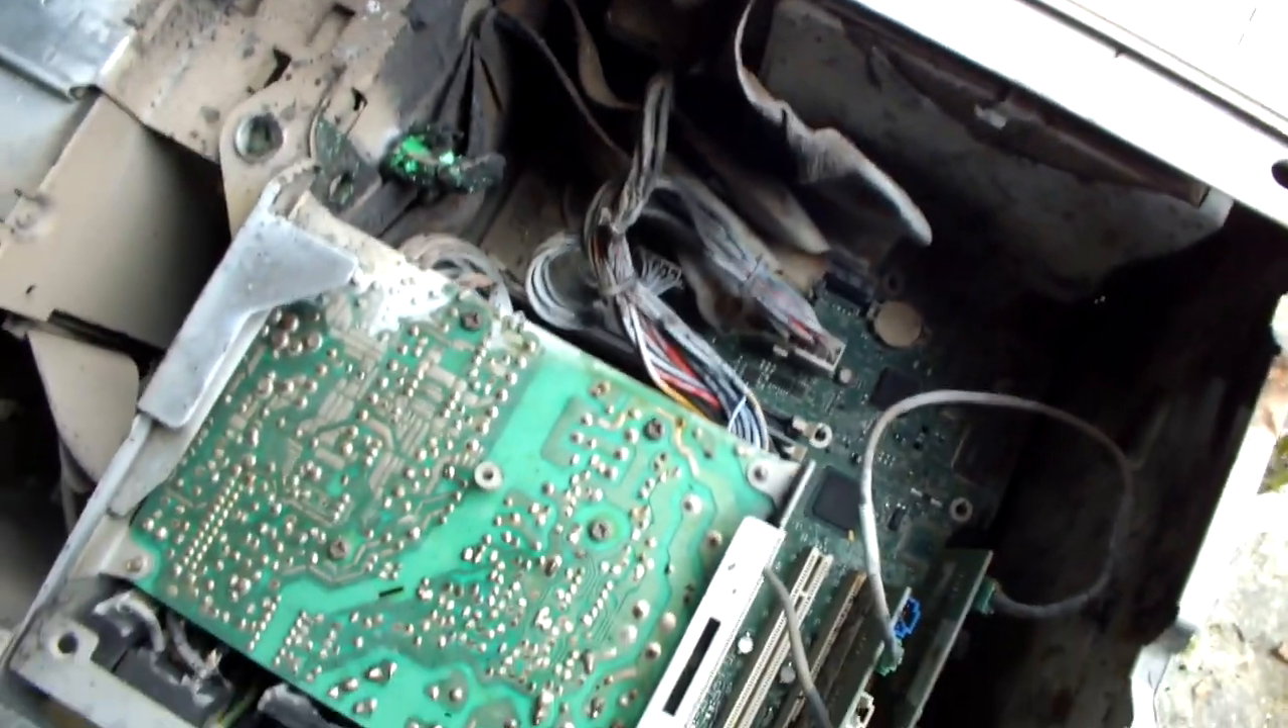As you guys can see i didn't put the power supply top cover back on.